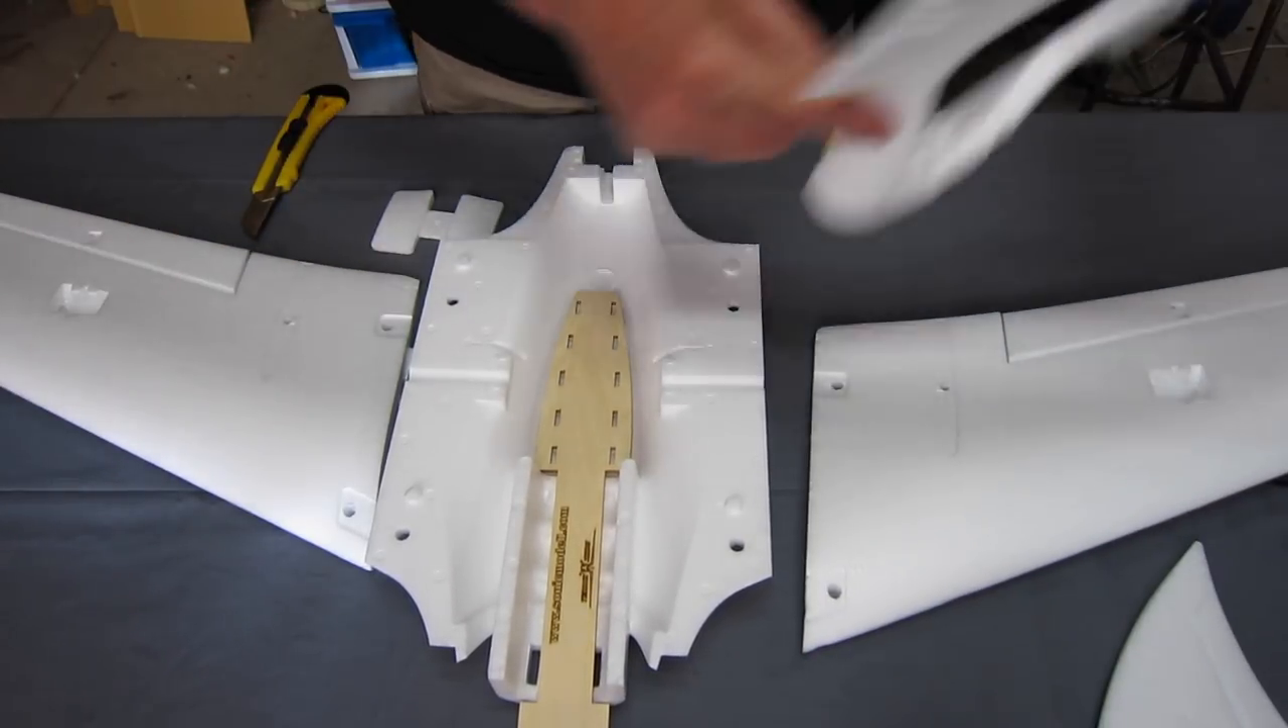And we also have some reinforcing ply here which fits there like that for battery mounting I guess, camera mounting there.